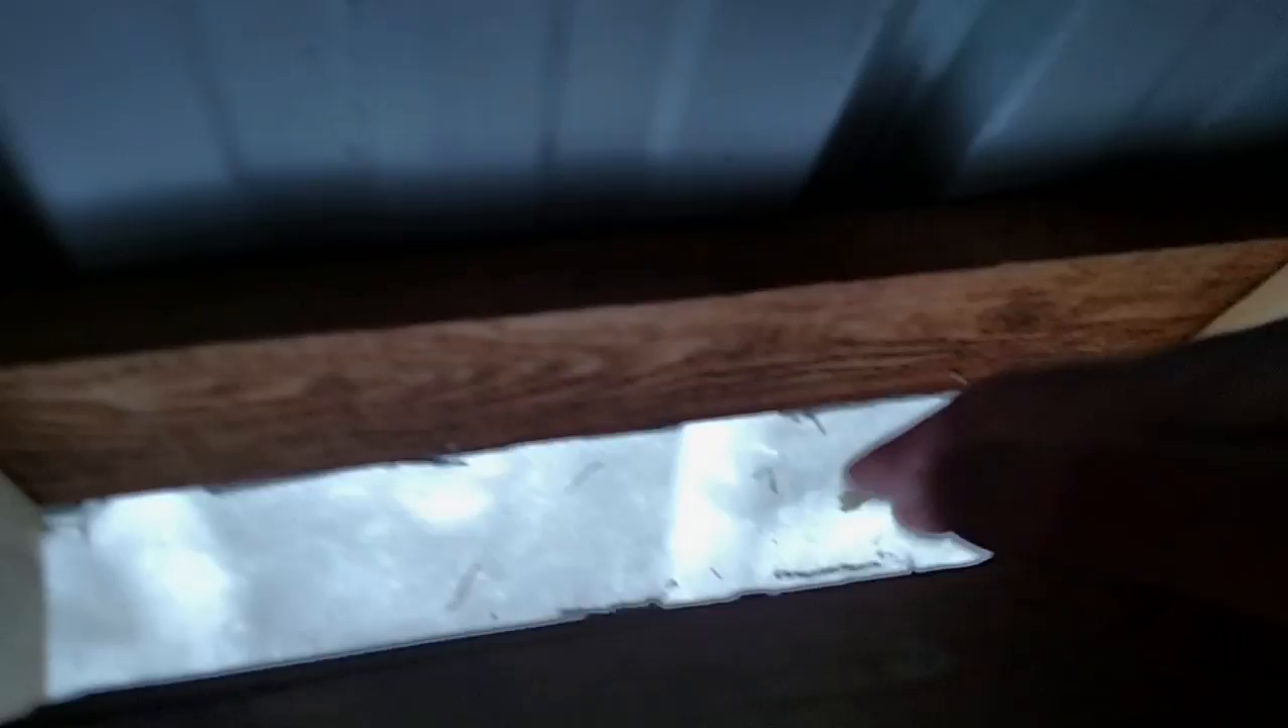I mean, you can see daylight between there.